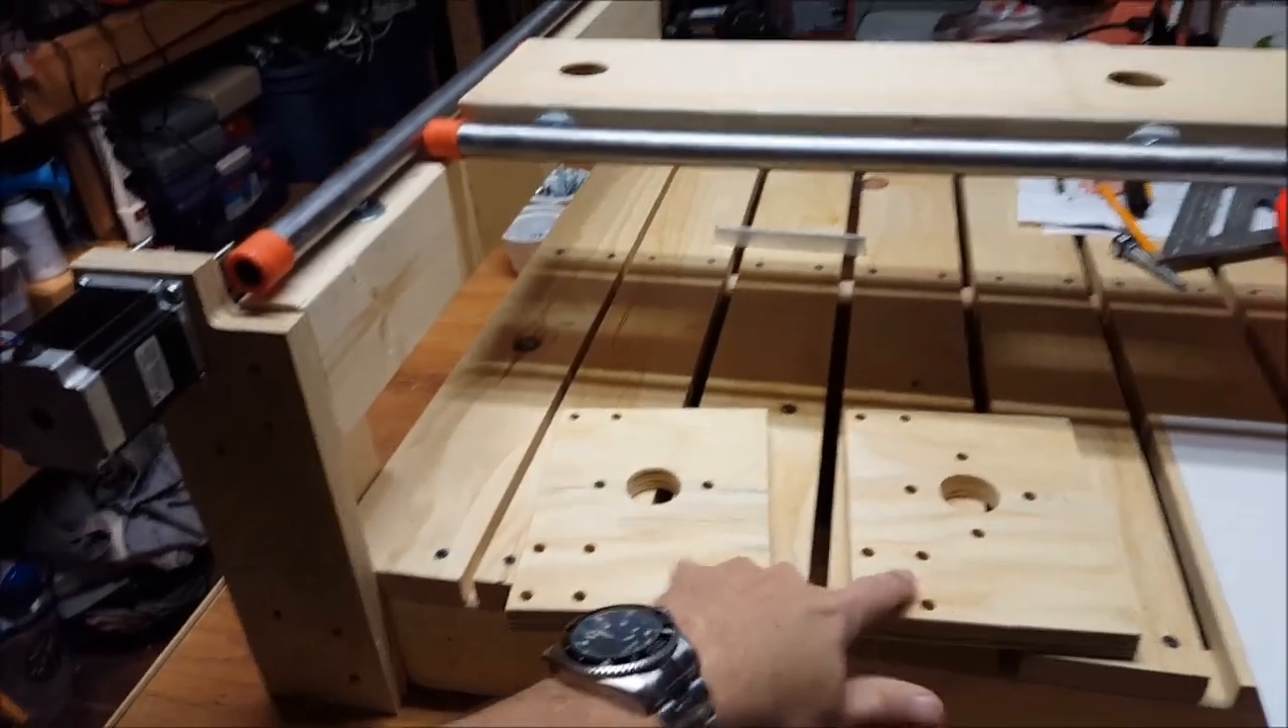Moving along with our y-gantry we've got the plywood pieces cut out for the sides and the next step is to mount these on there.